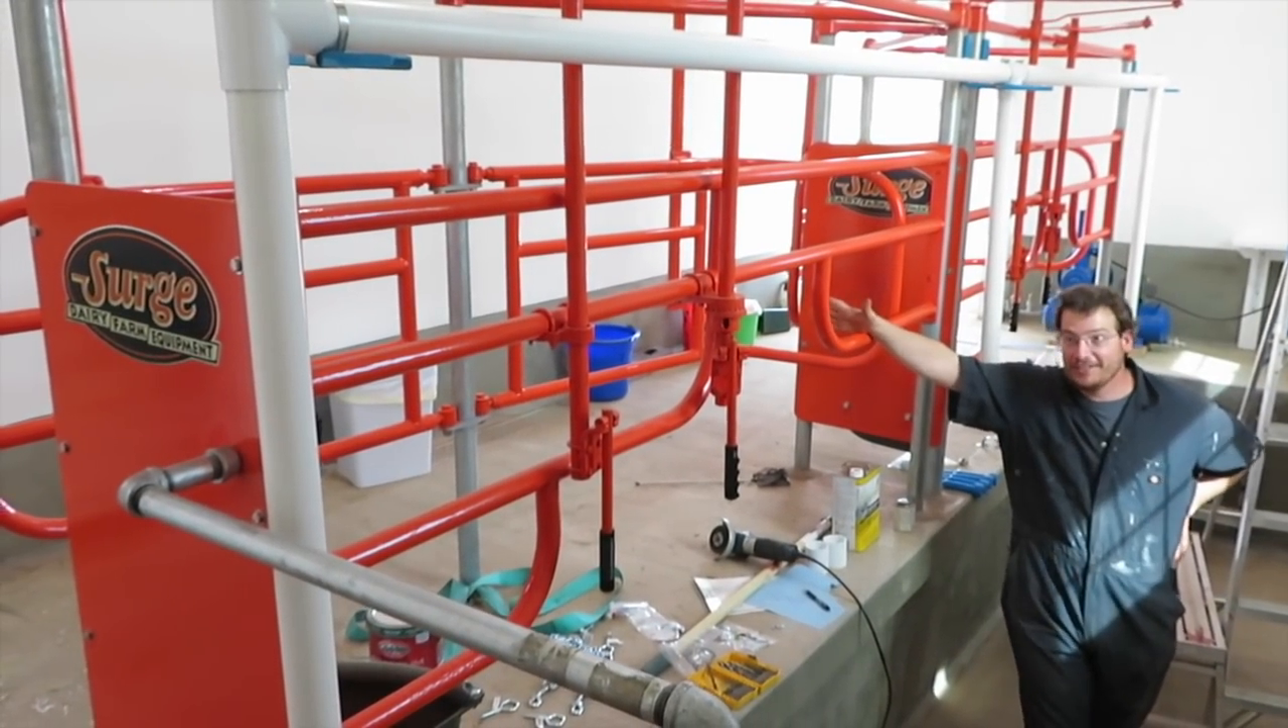So the stalls are done so we got them installed and painted.